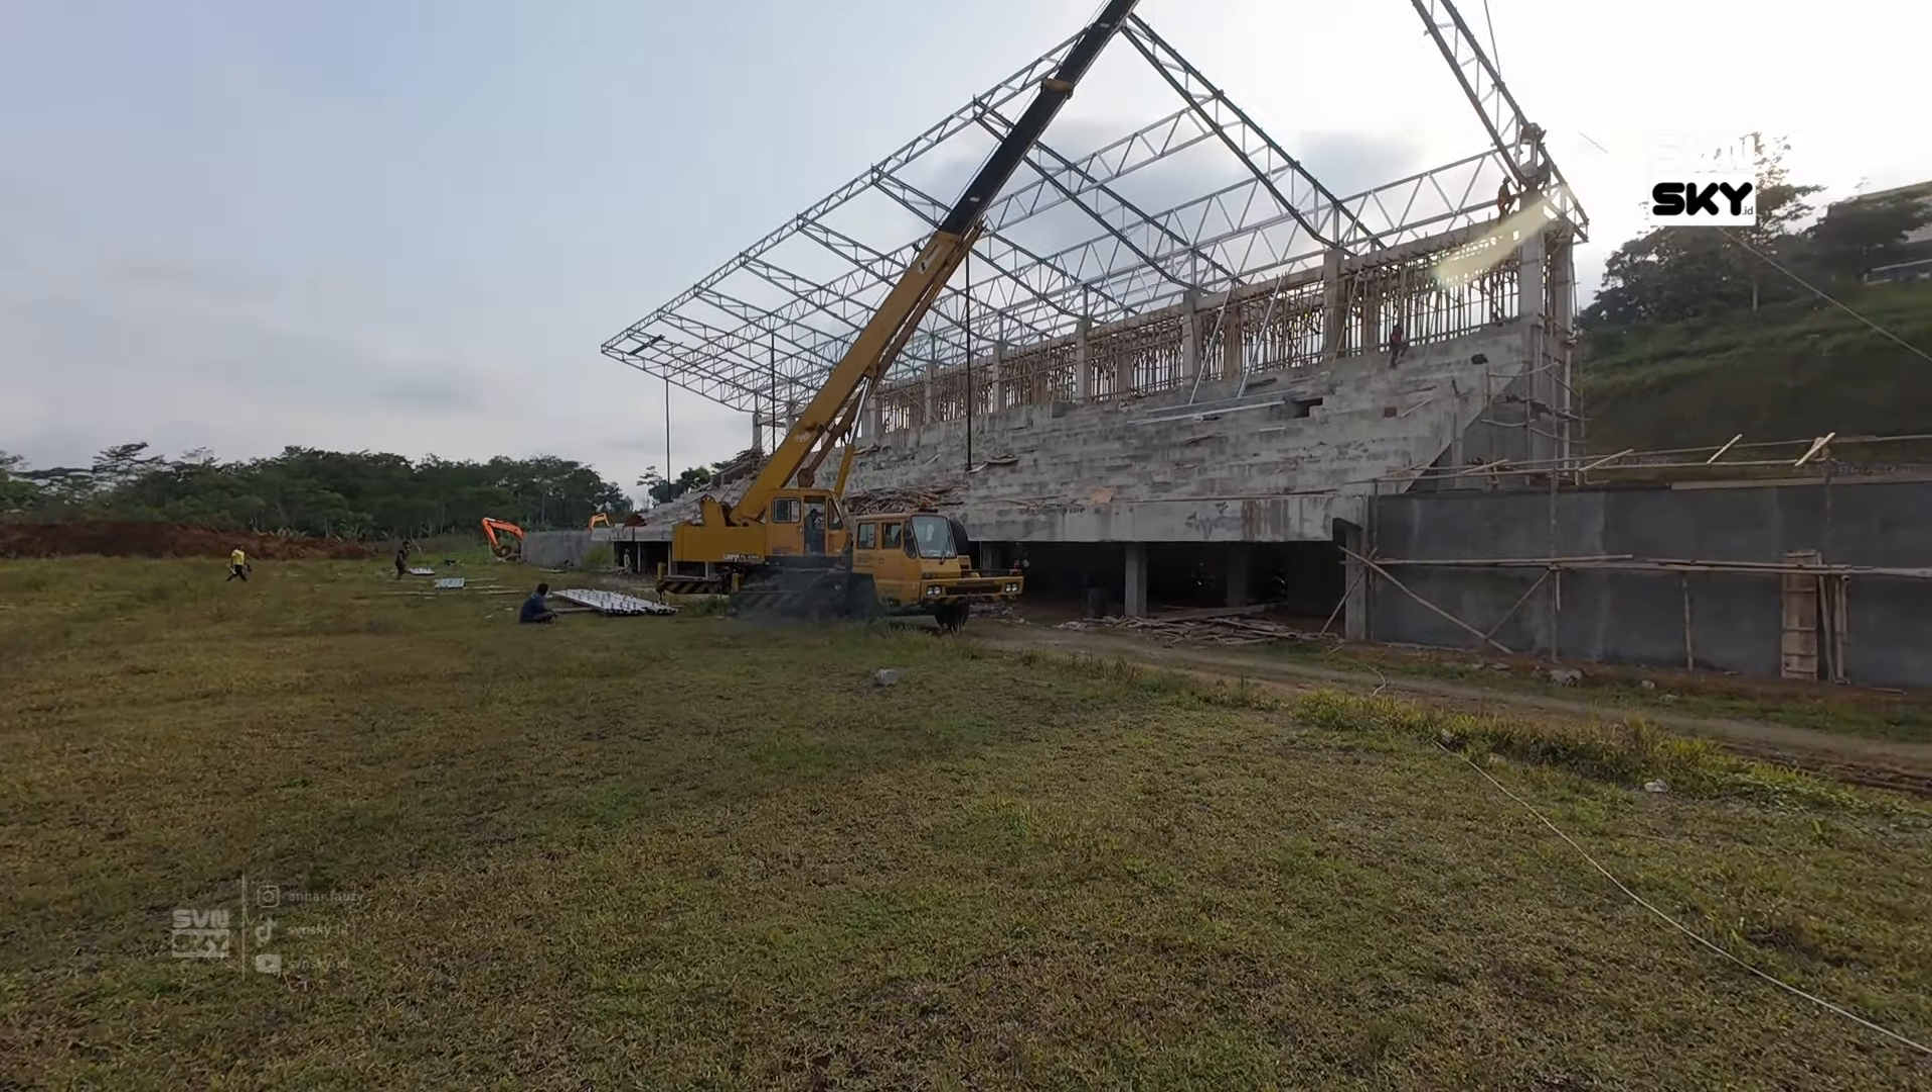Rangka atap yang sudah dipasang pada tribun utama Stadion Munusobo terlihat, waduh, semakin mantap.